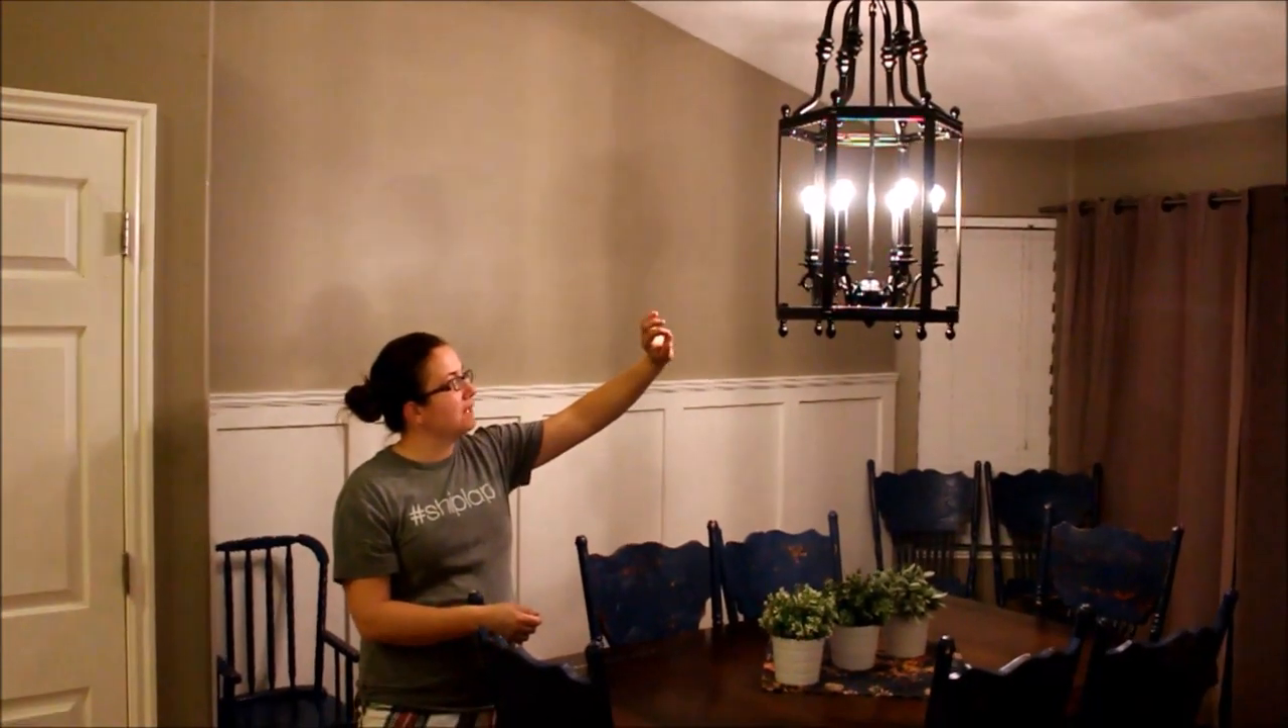We've got our light fixture up. Thanks to Zeb's electrical skills, we've got it all working.